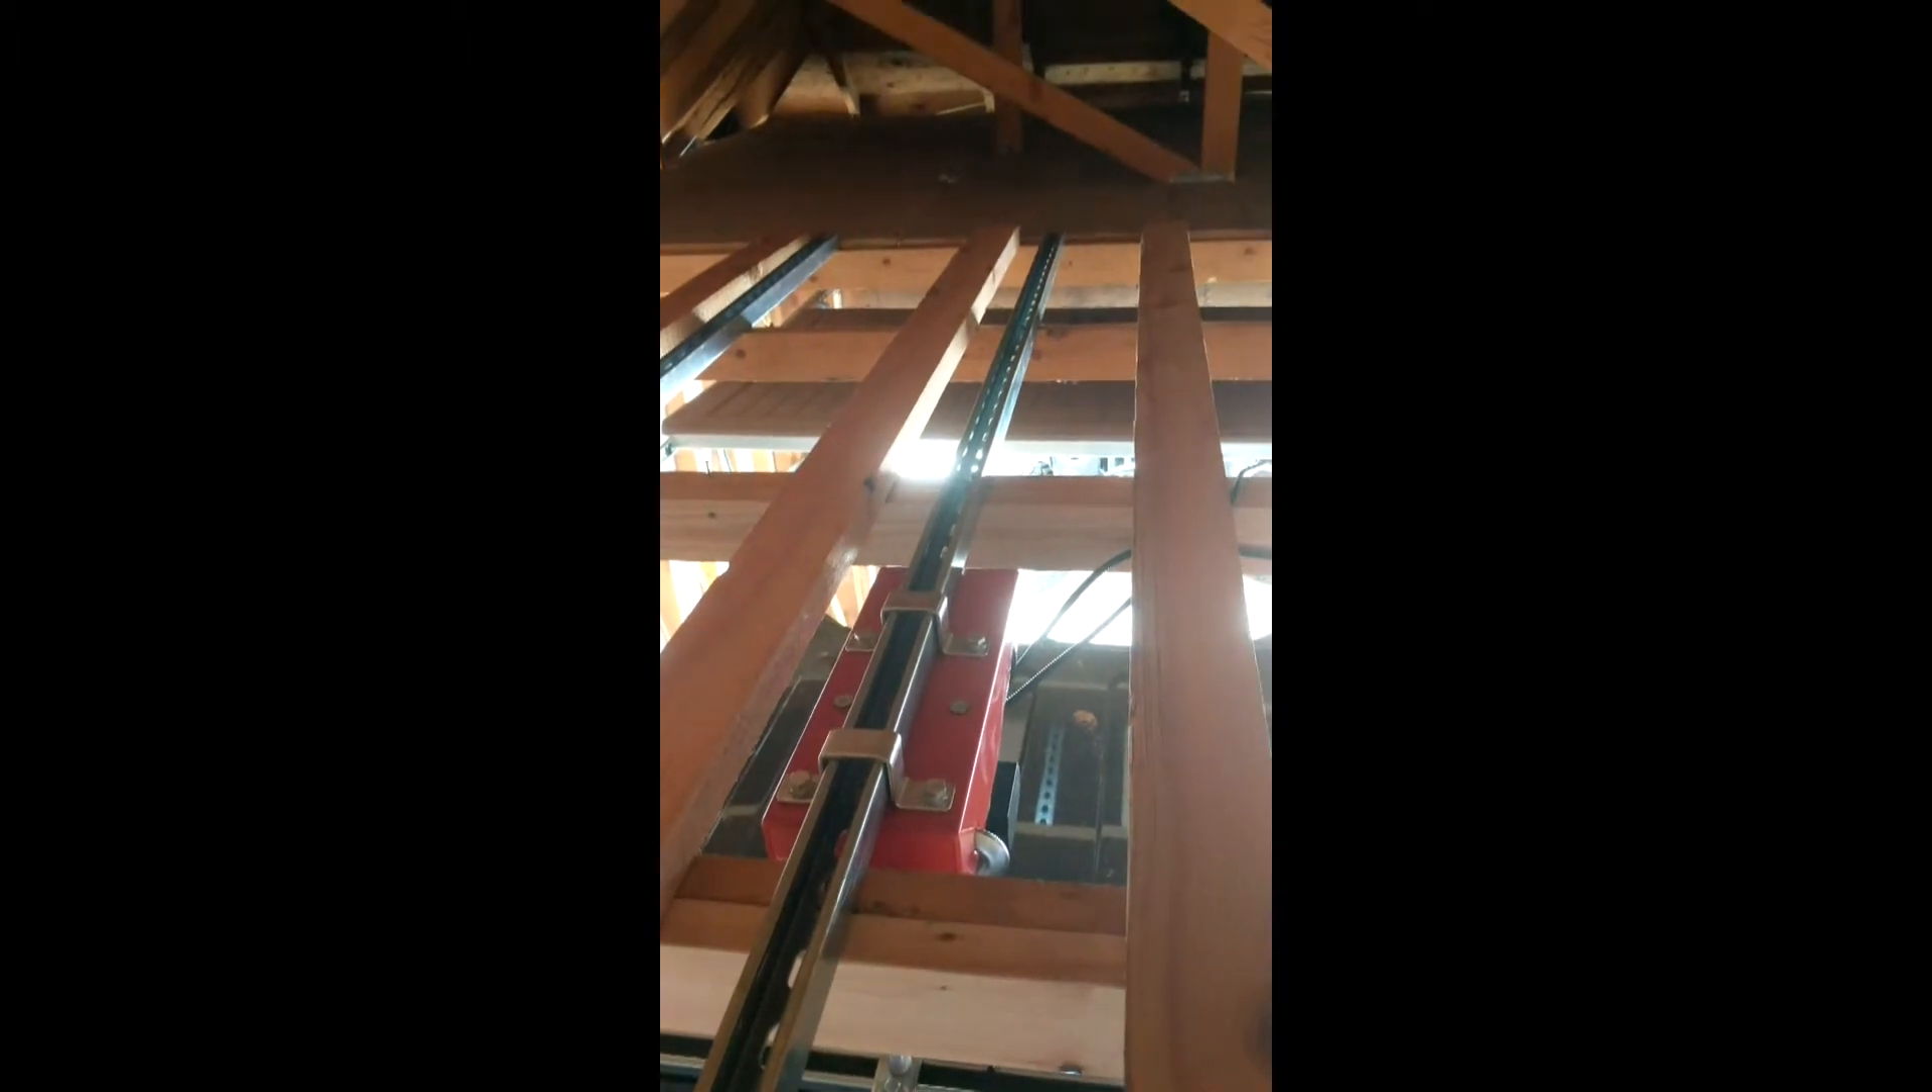There's your hoist that's mounted. That is running along that strut right there.